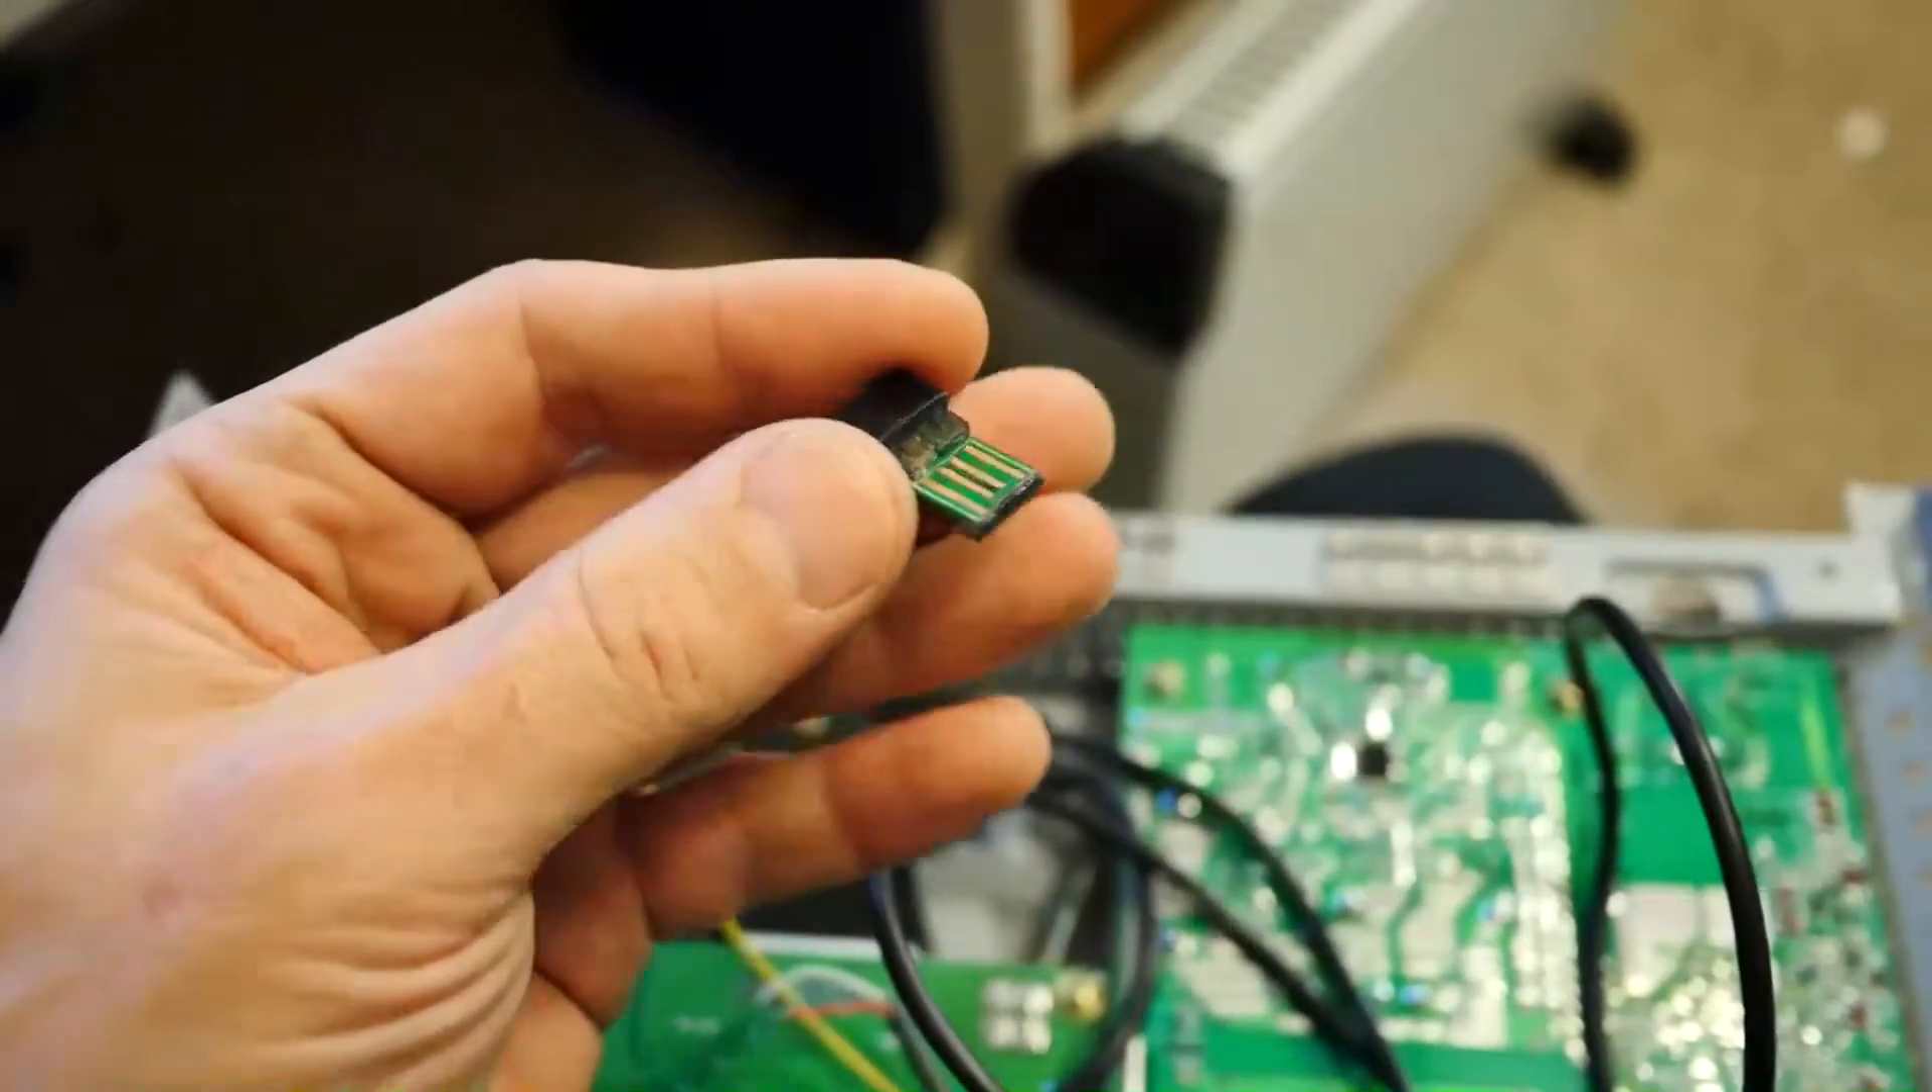So we've got the Wi-Fi dongle minus its shell it's got the four lovely USB pads that would be very easy to solder so that's great we're just going to put that aside for now.